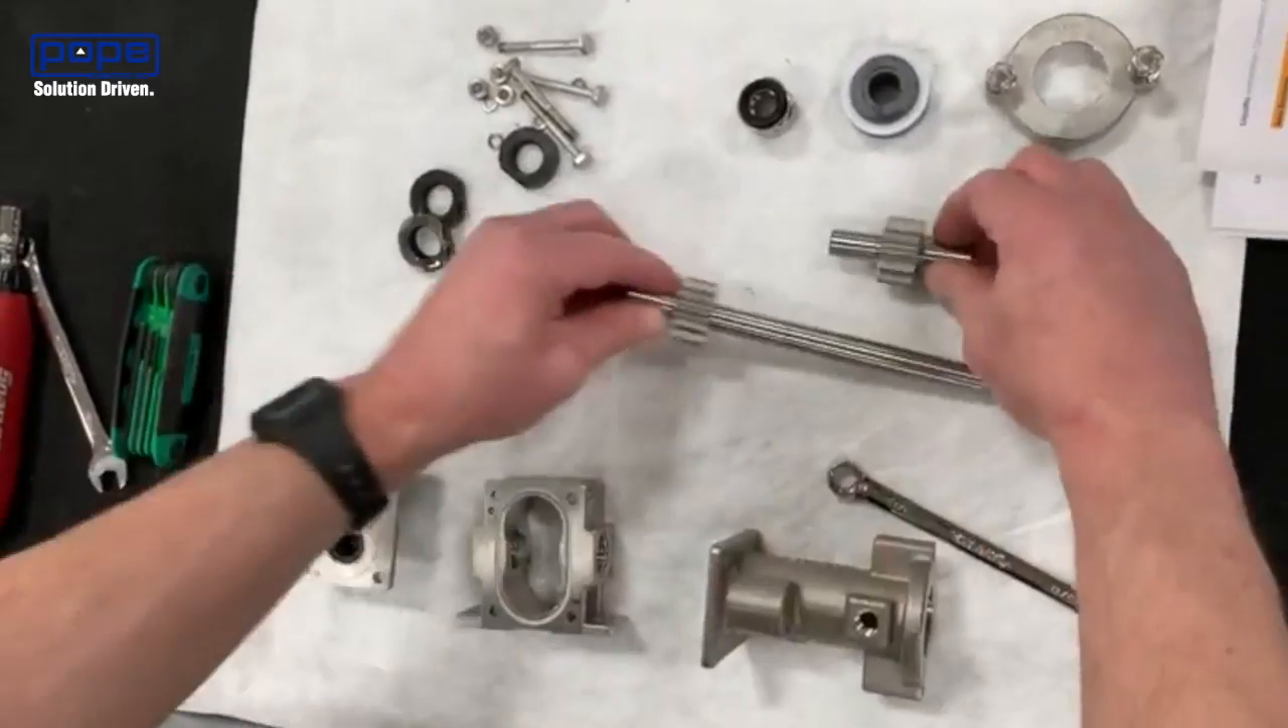We can just kind of talk about that, but now we've got the pump apart.